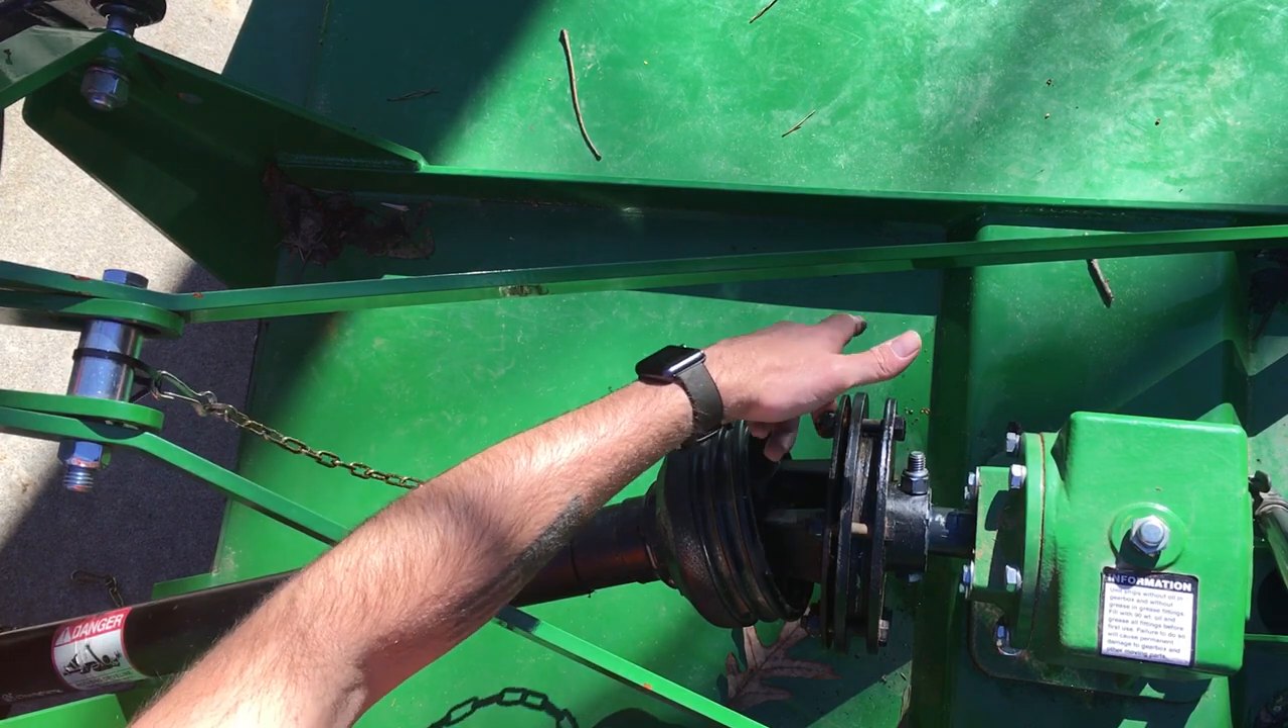So one thing I didn't show y 'all is I don't have the guard on here right now to be able to access all these bolts and stuff.